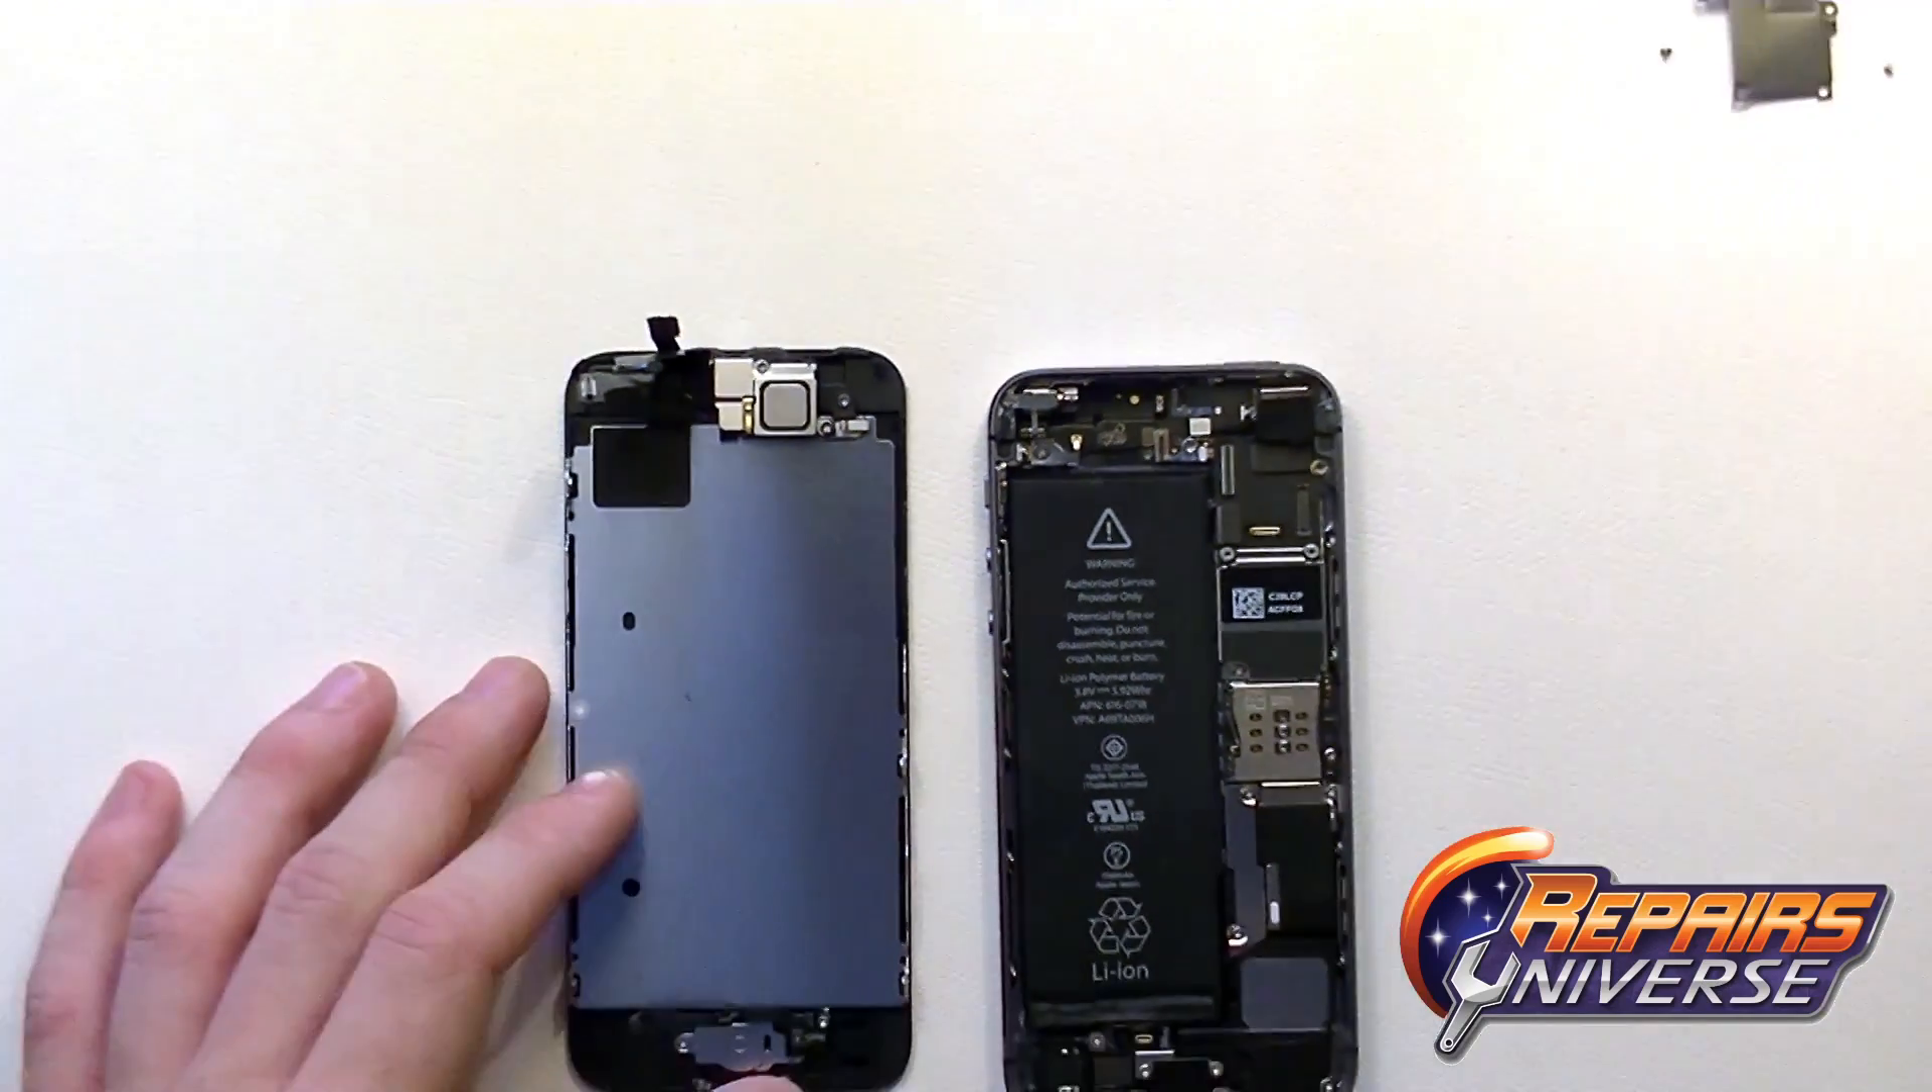There's one there's two and the final will be right here and there we go the screen assembly is now removed from the device.